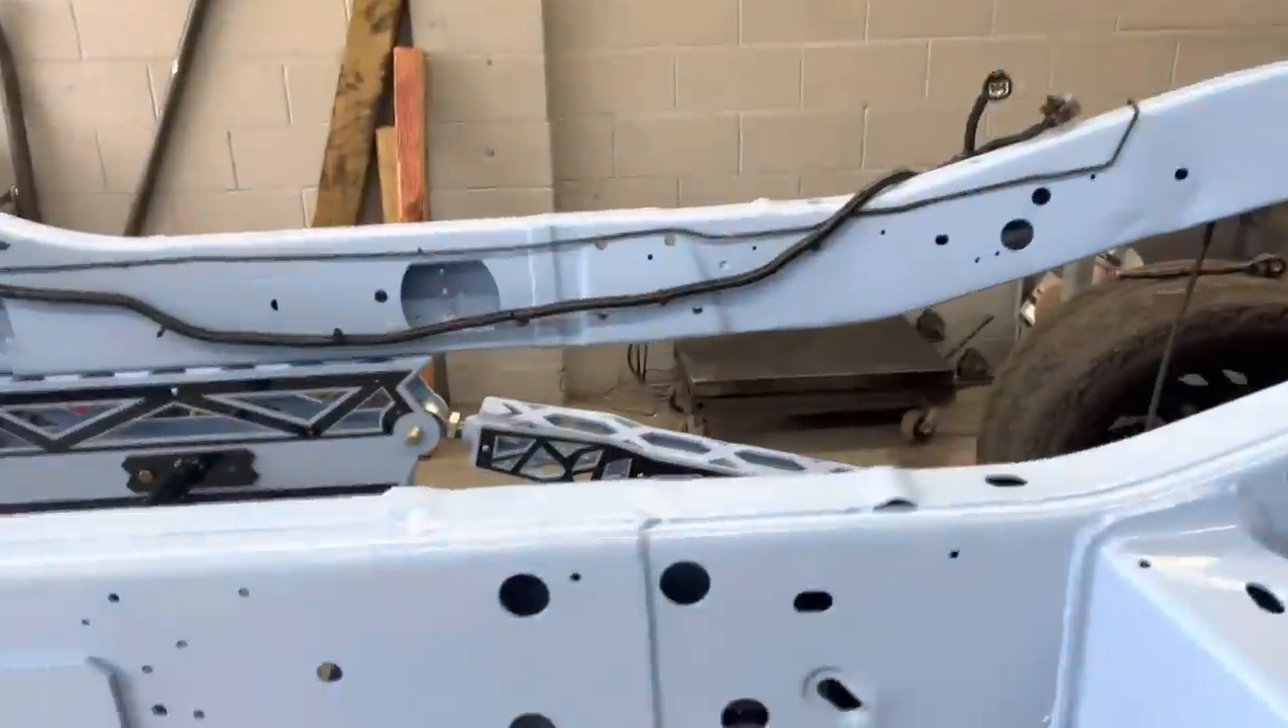So now we just got the rear wiring harness All on the frame.